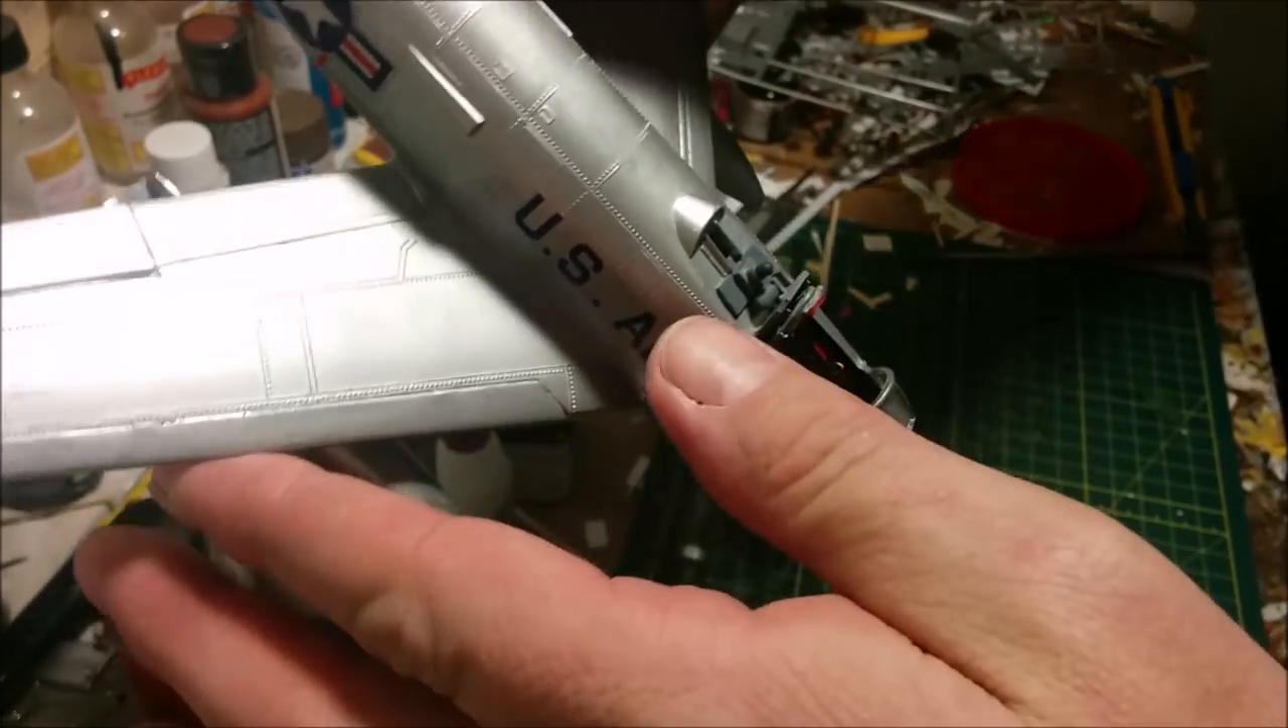As you can see the decals are on.